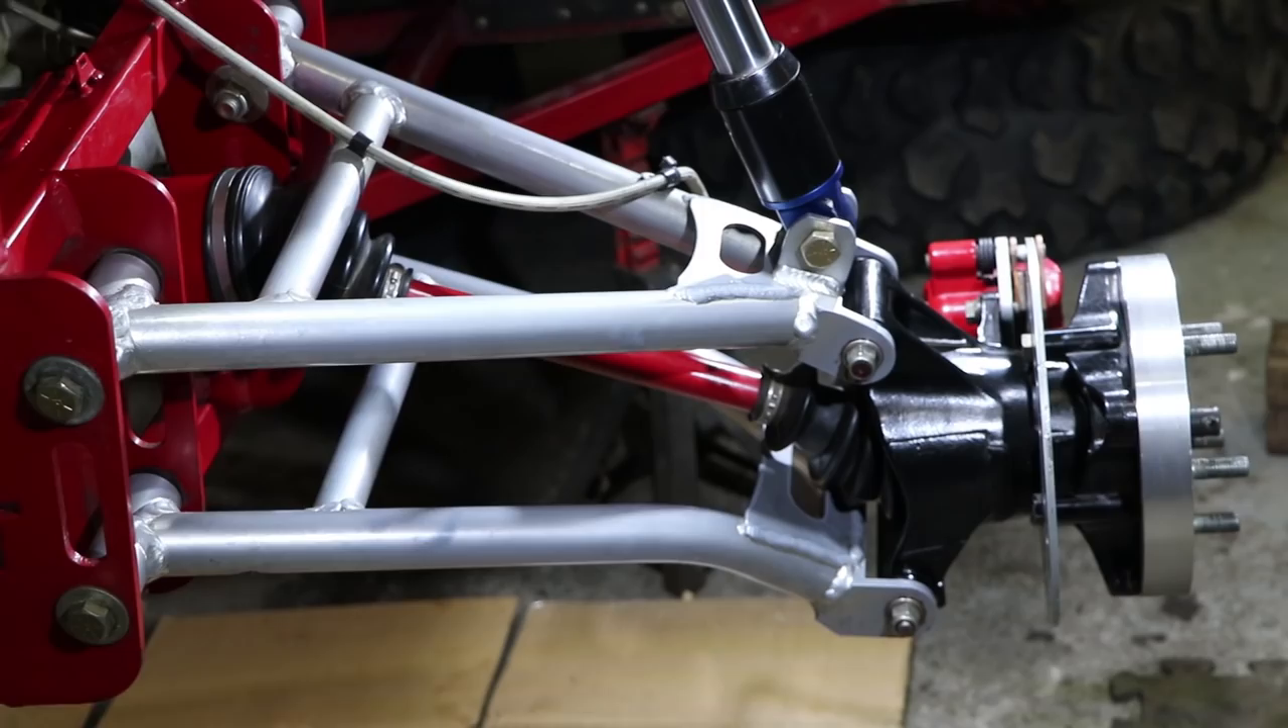Now just finished putting this uh a-arm back together got everything all cleaned up ready to go.